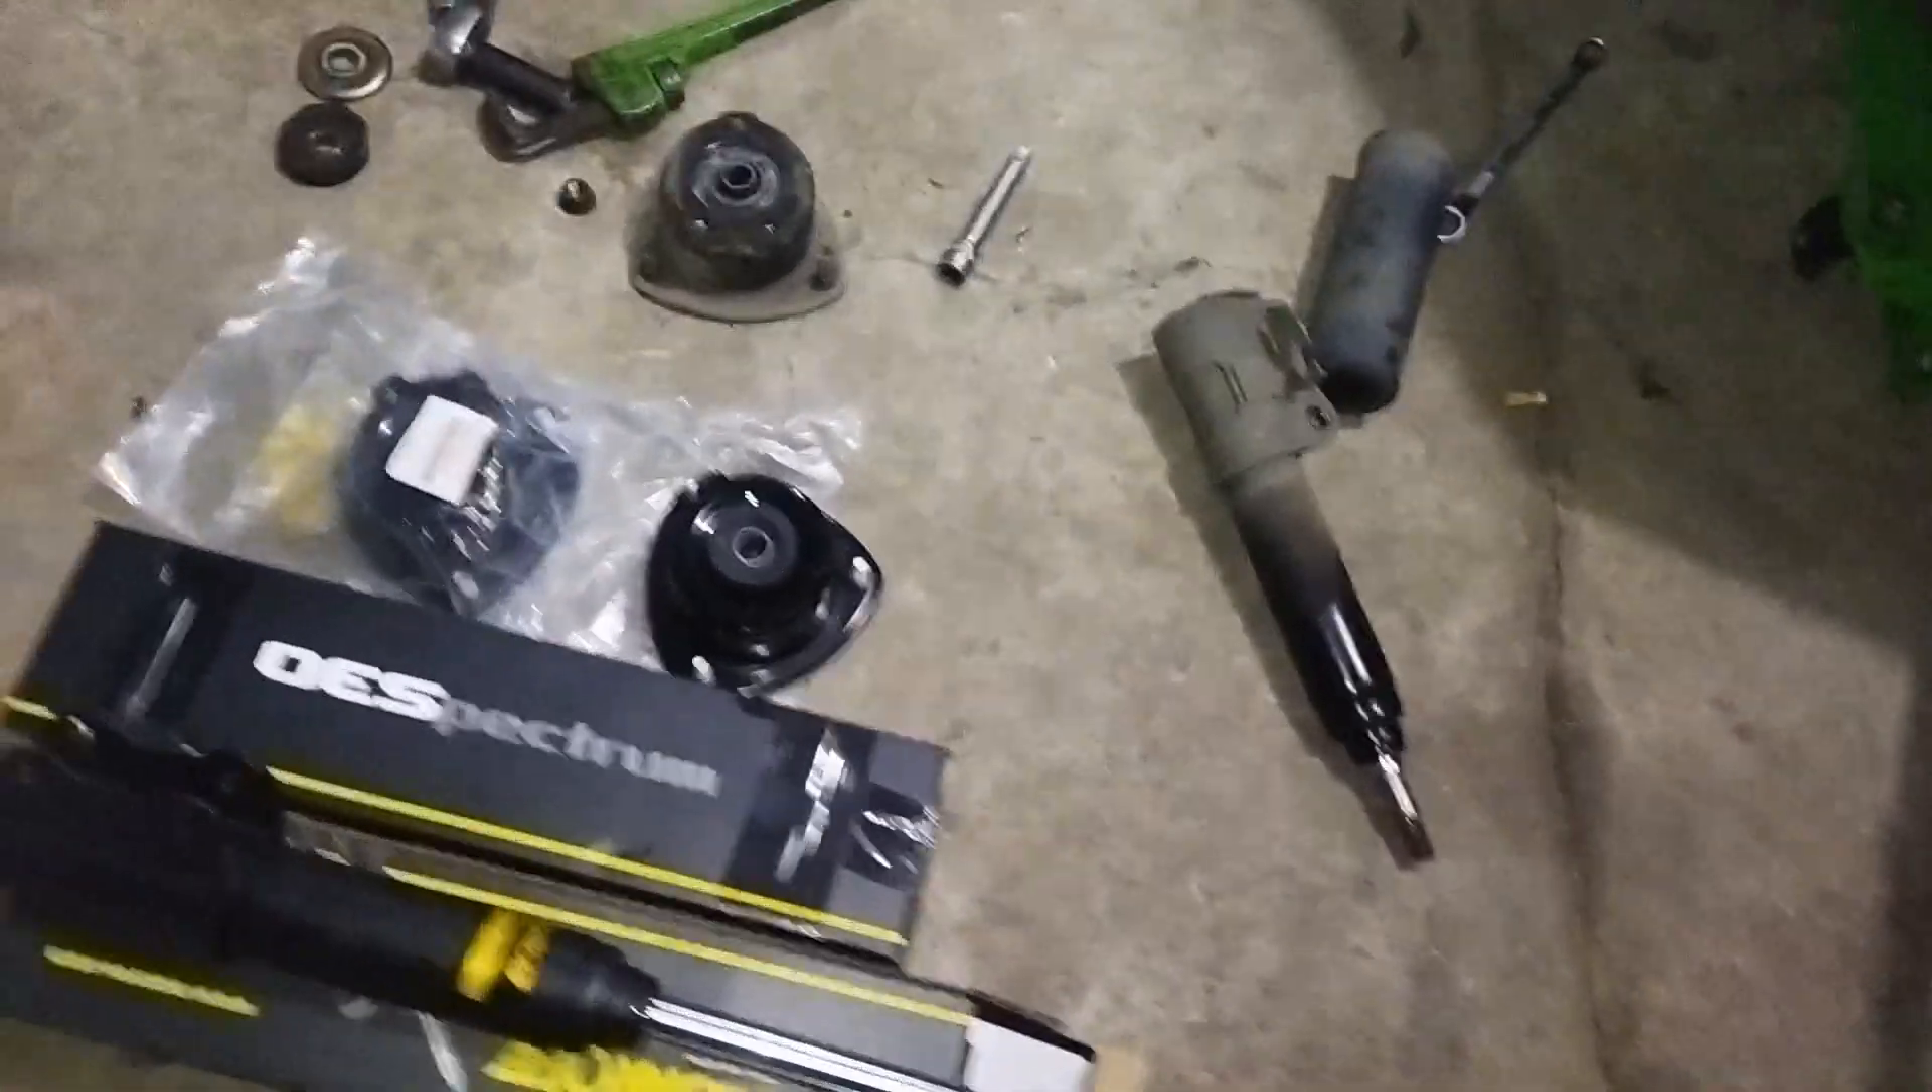Nah ini untuk shock breakernya udah terlepas.